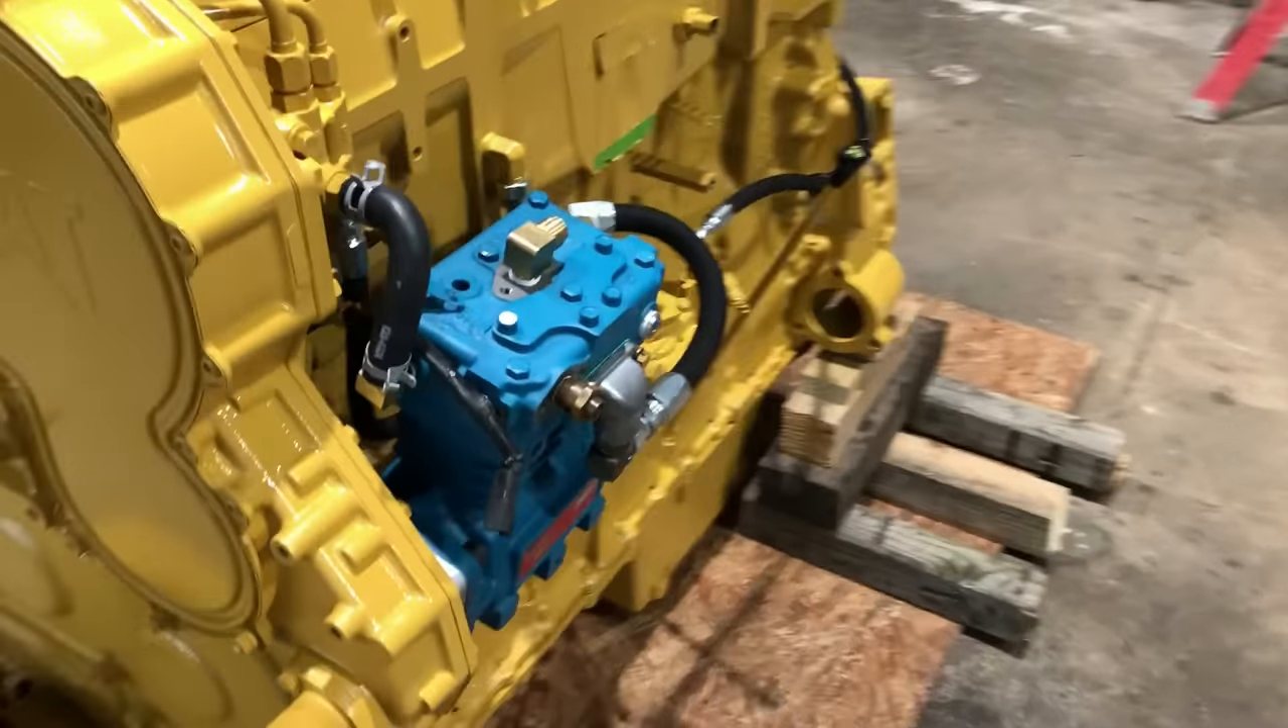I've got the air compressor already on all the lines that go to it.